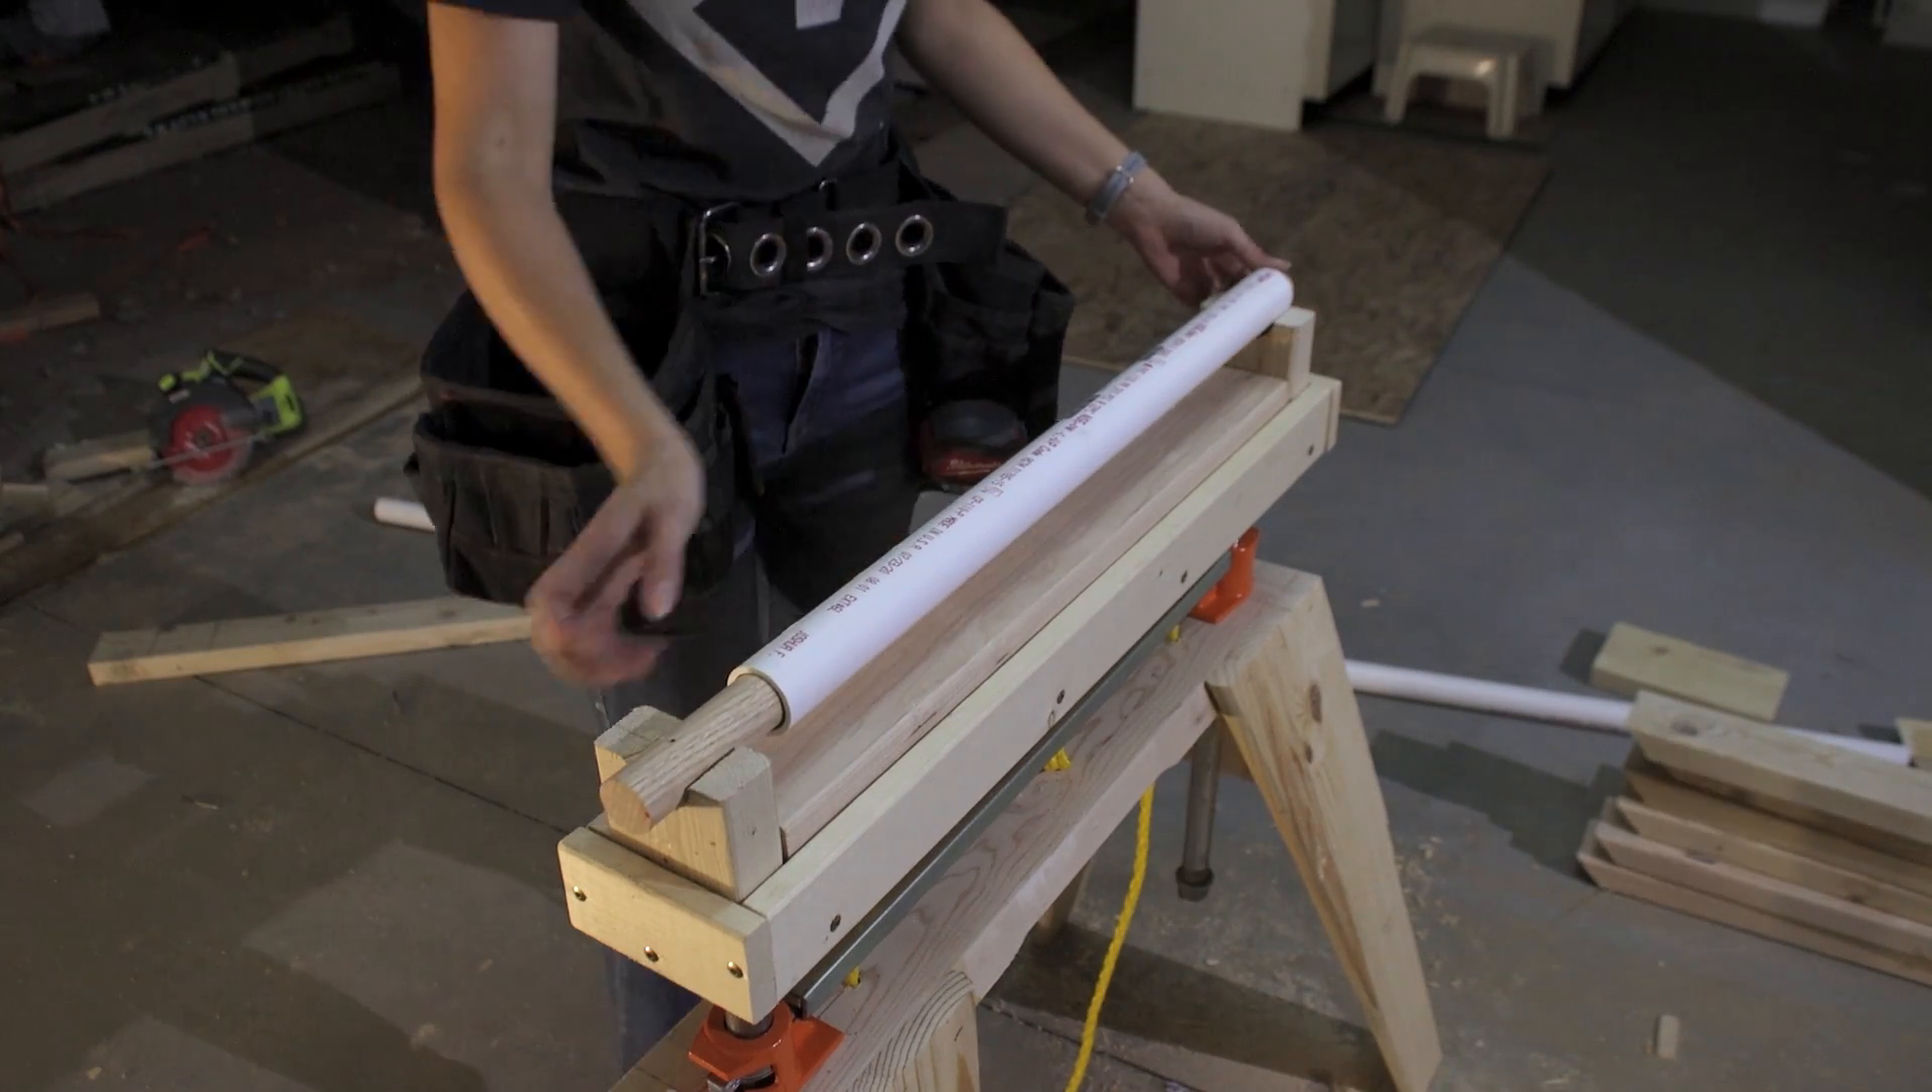We slid a one and one quarter inch length of PVC pipe over a red oak dowel and placed it in the notches.